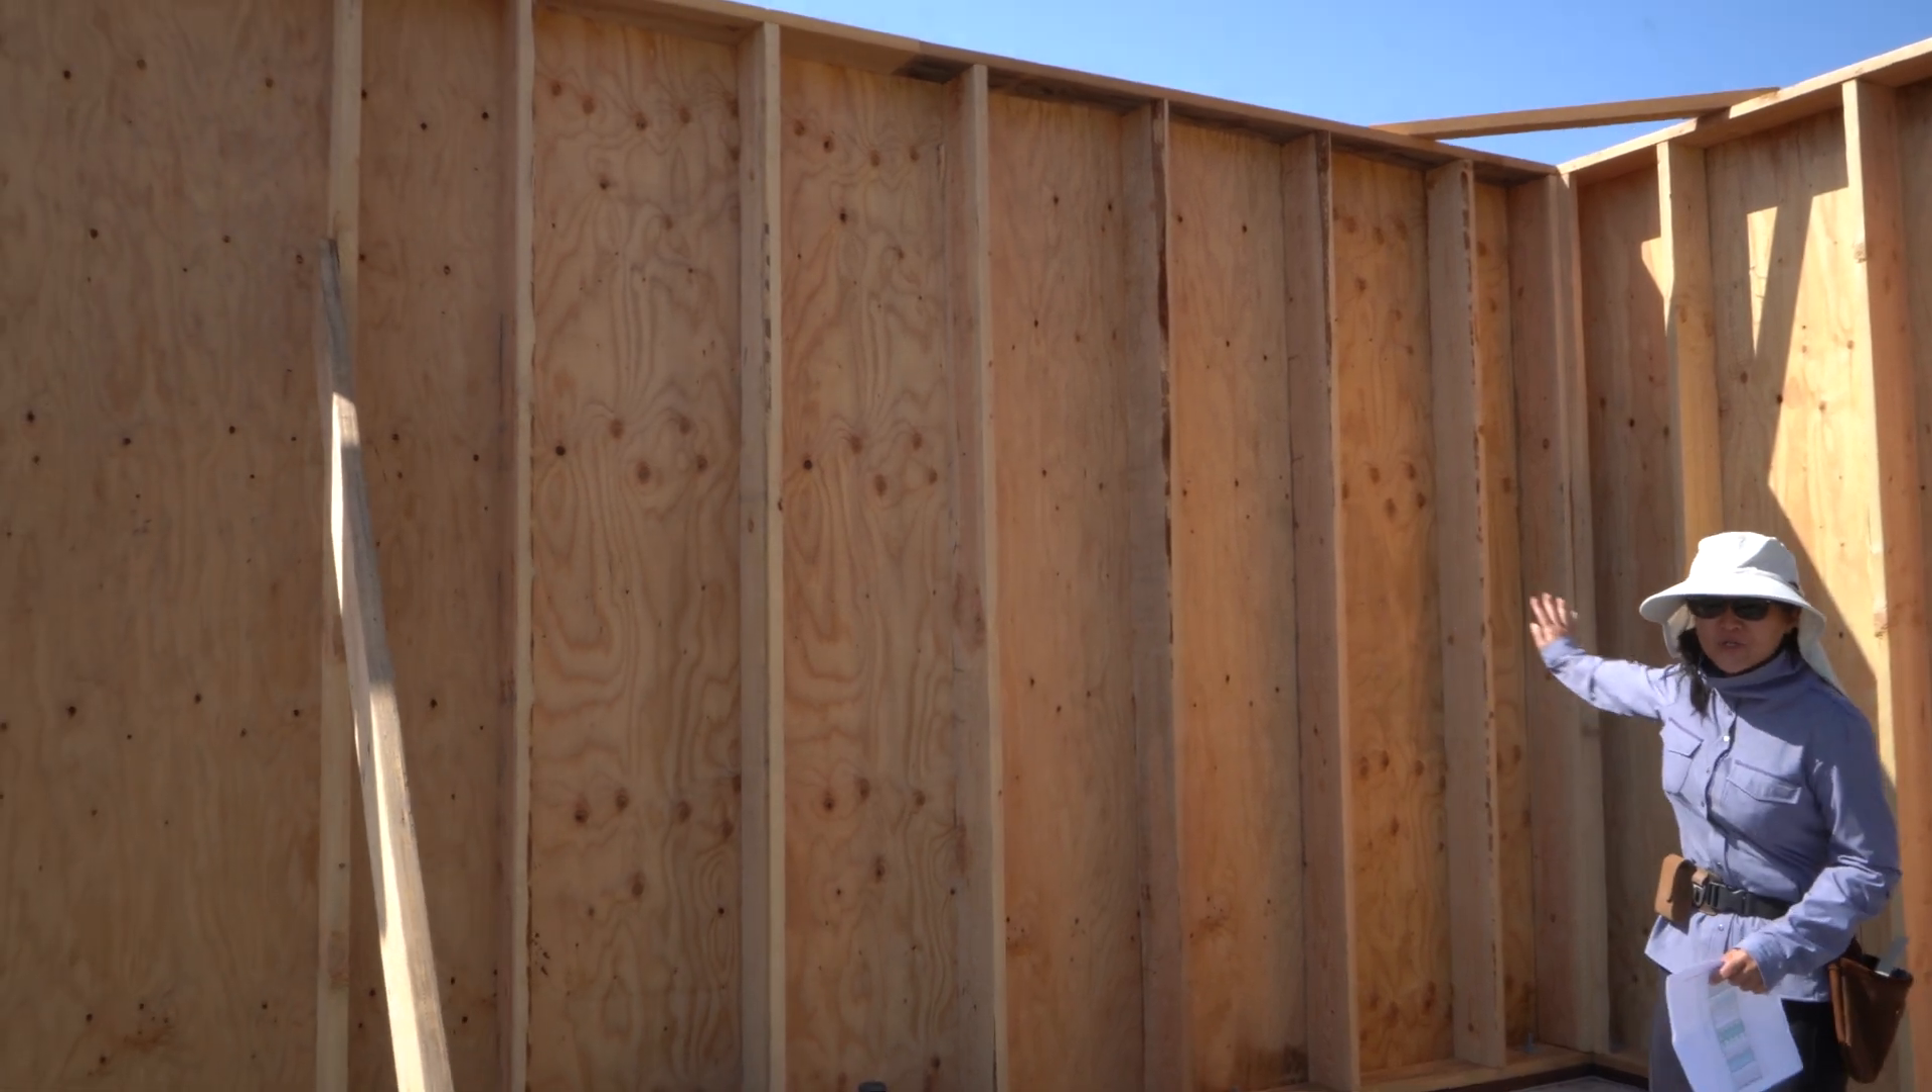As you can see, we have walls up and that's super exciting.